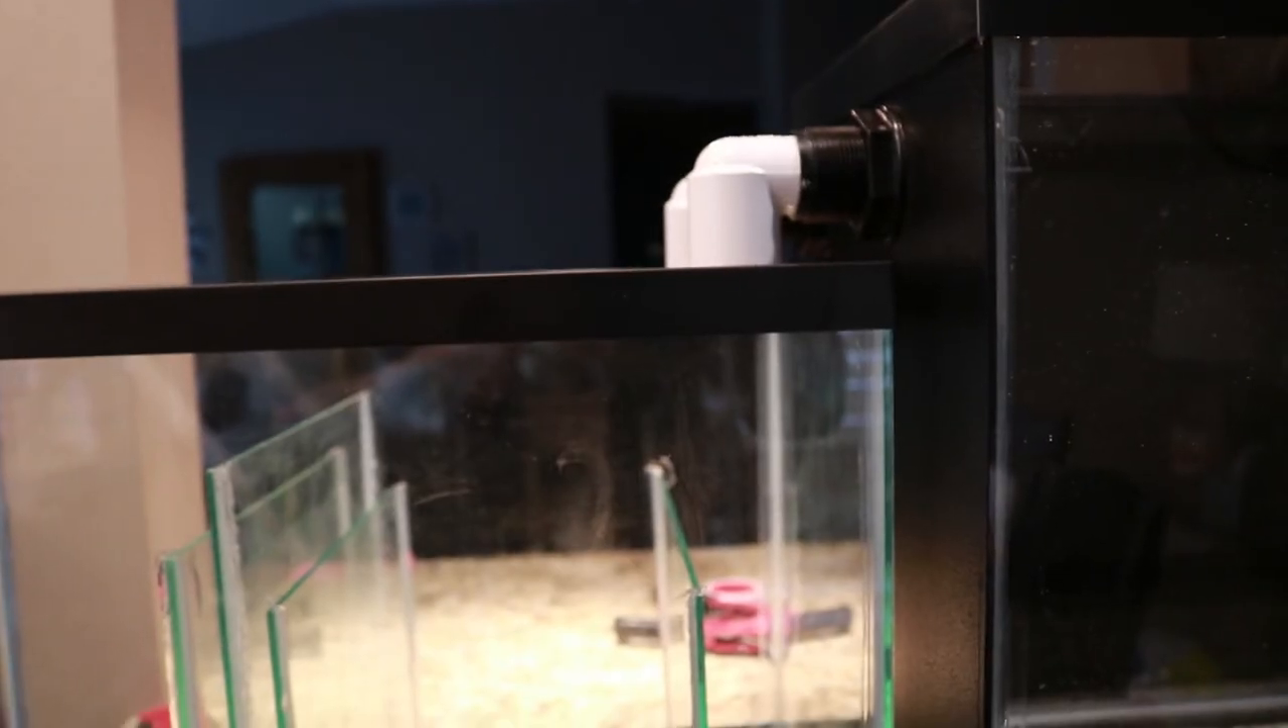Alright so I have the drain. You can see I put the 90s on.